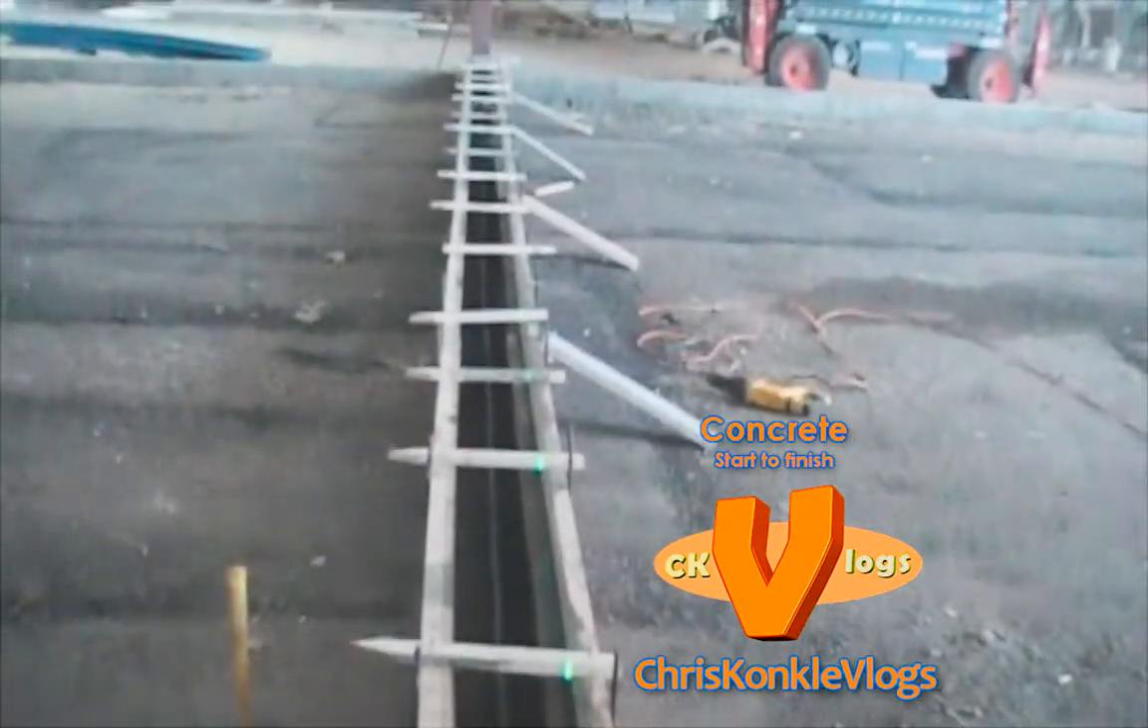Alright, so we have the first form, uh, uh, braced up.